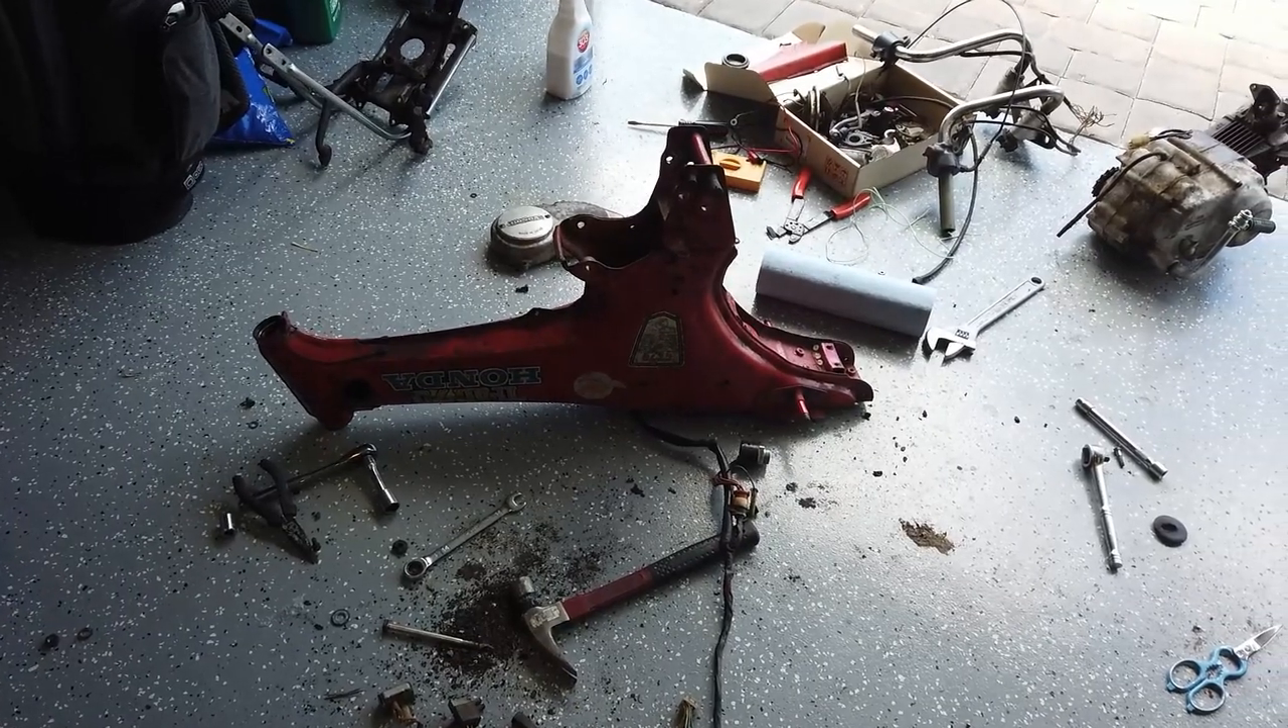Okay and that's it the frame is completely apart.